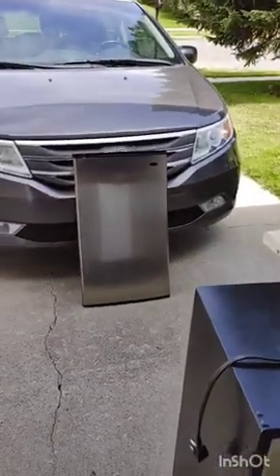You see I've taken the door off, that's the first stage.